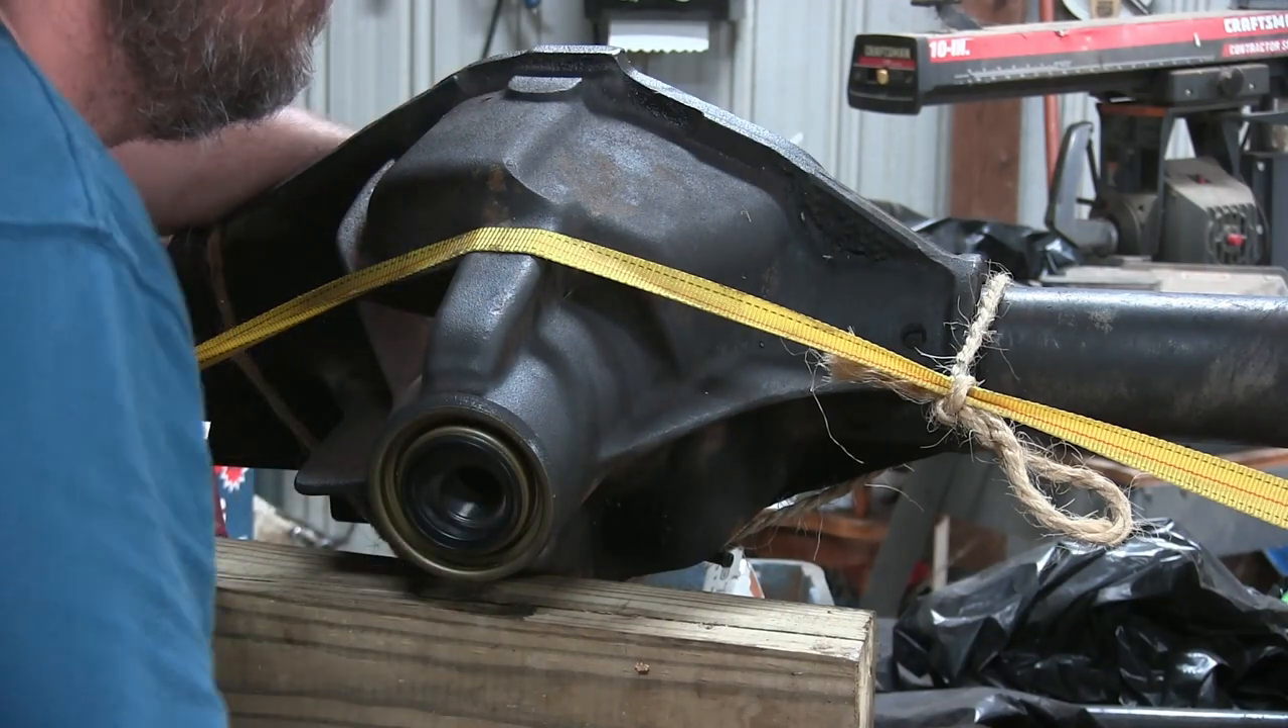Alright, I got my seal in. Got my strap put back up here so I can torque everything down.